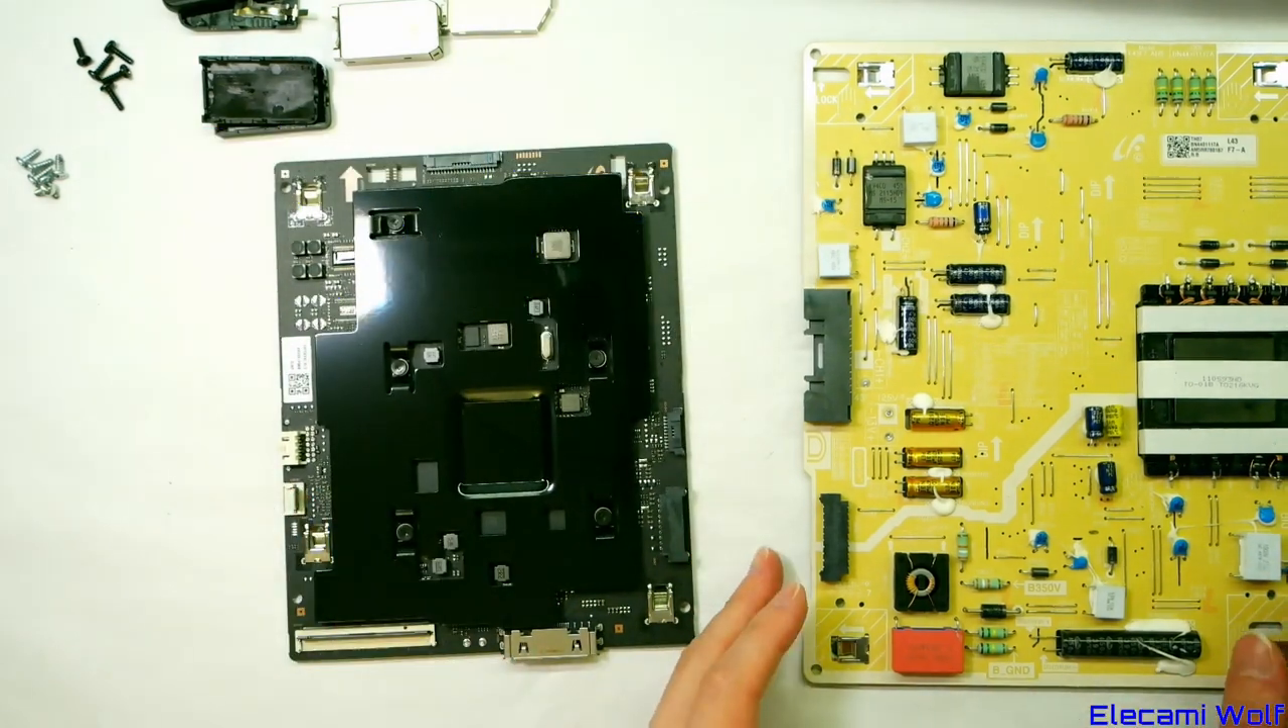I've got the boards out of the tv or off of the back of the panel.